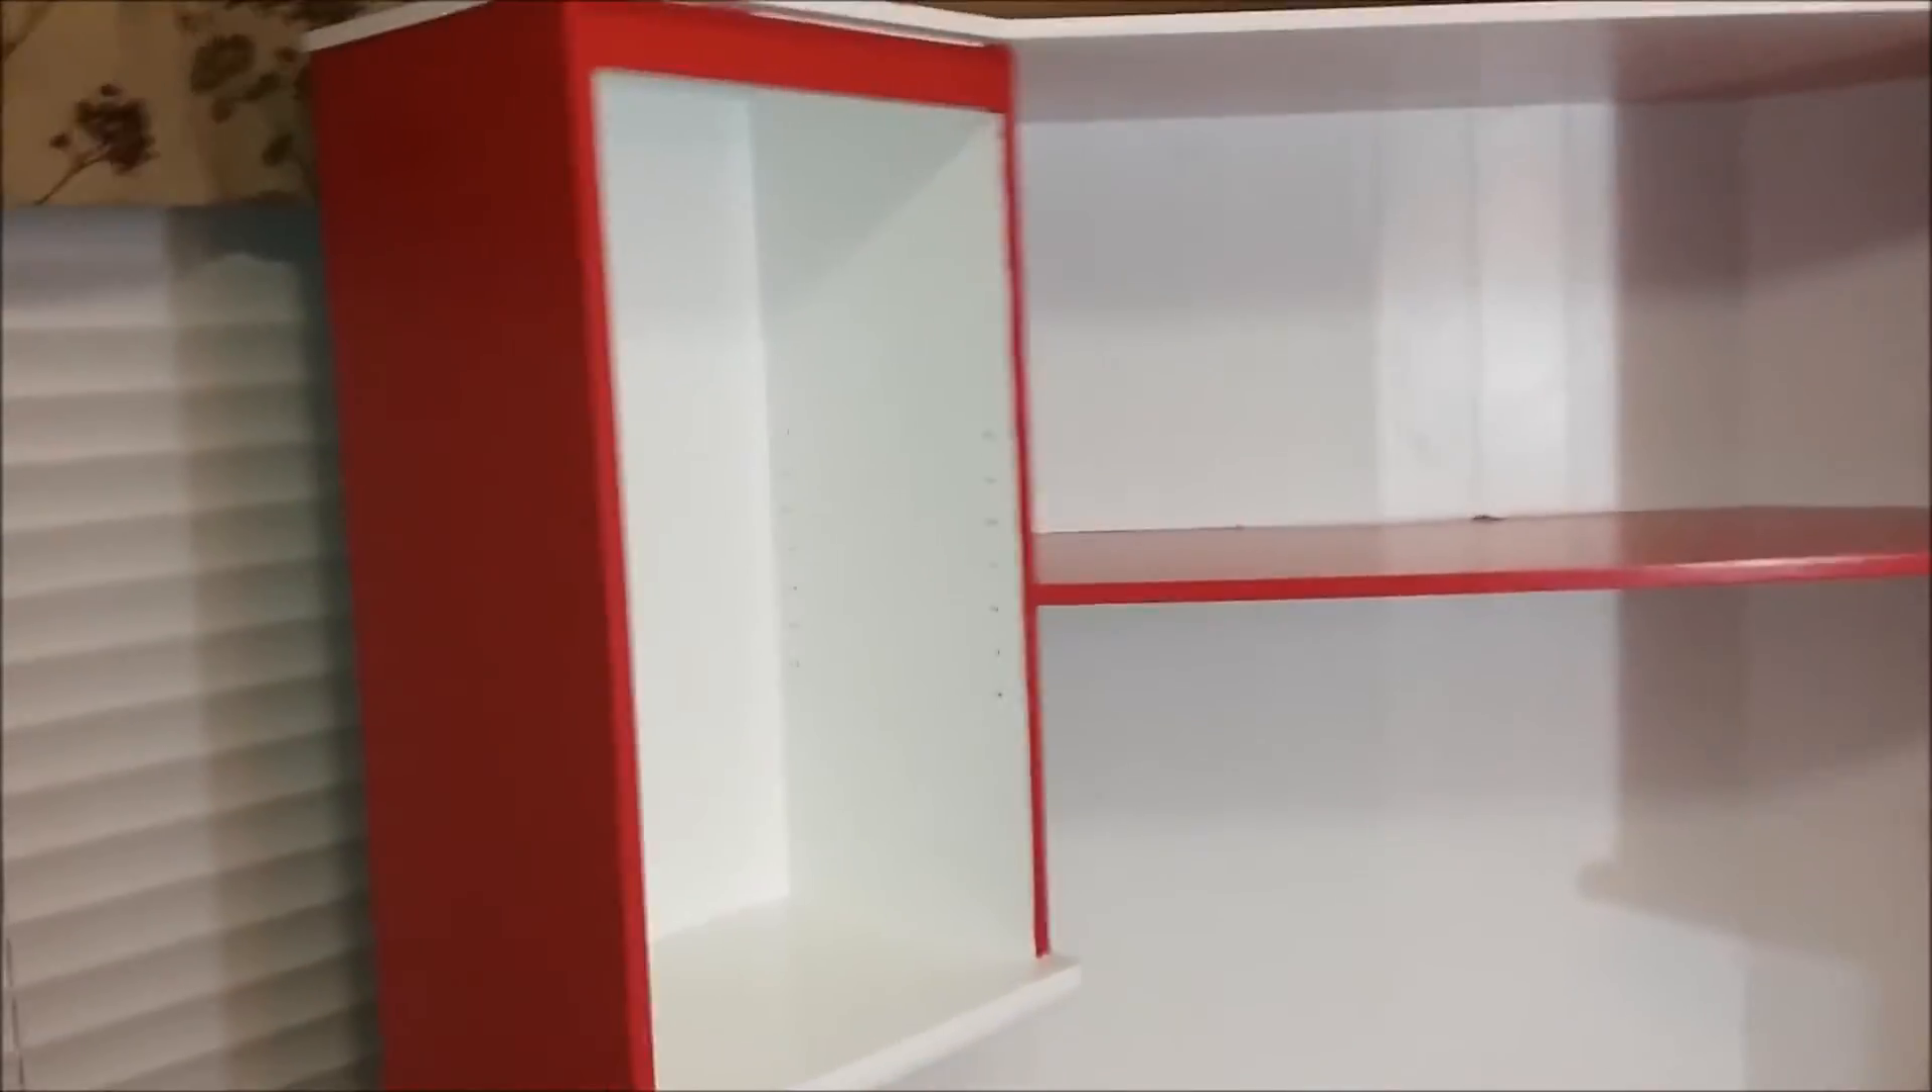This is Anita's desk here. Of course, it doesn't have any doors. Or shelves. Right now.